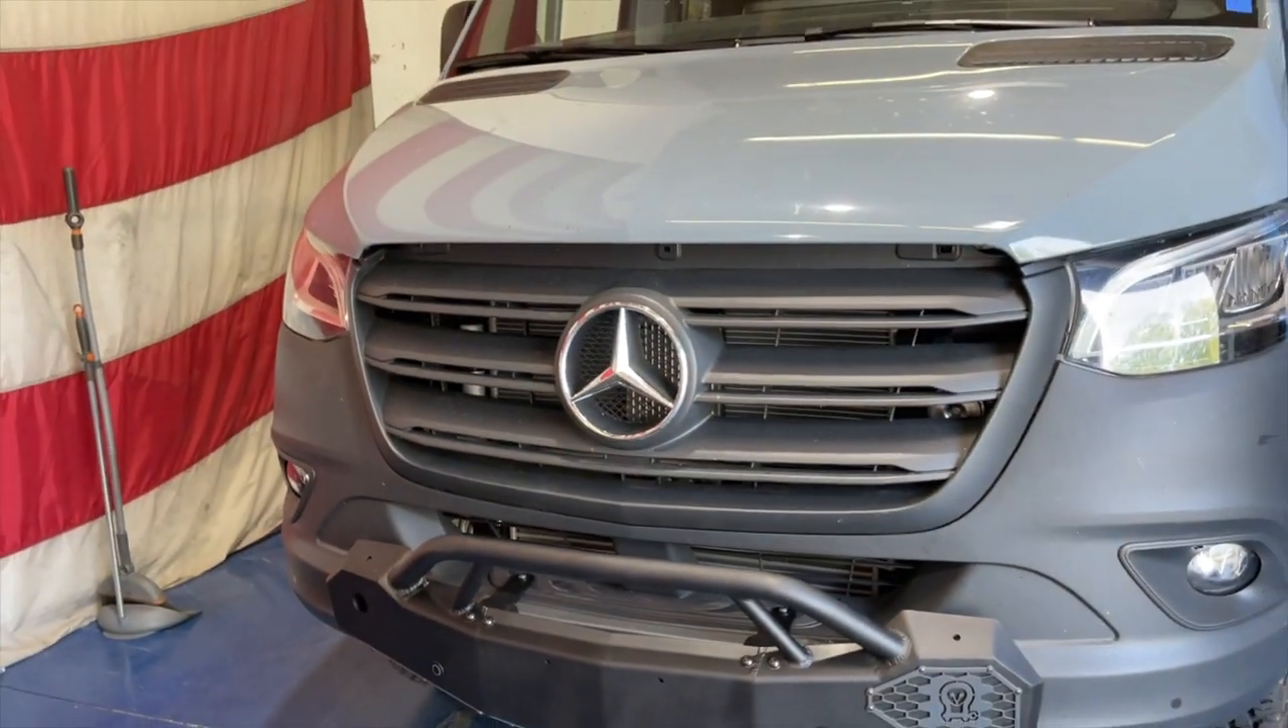And that right there is the installation of the solo bumper.